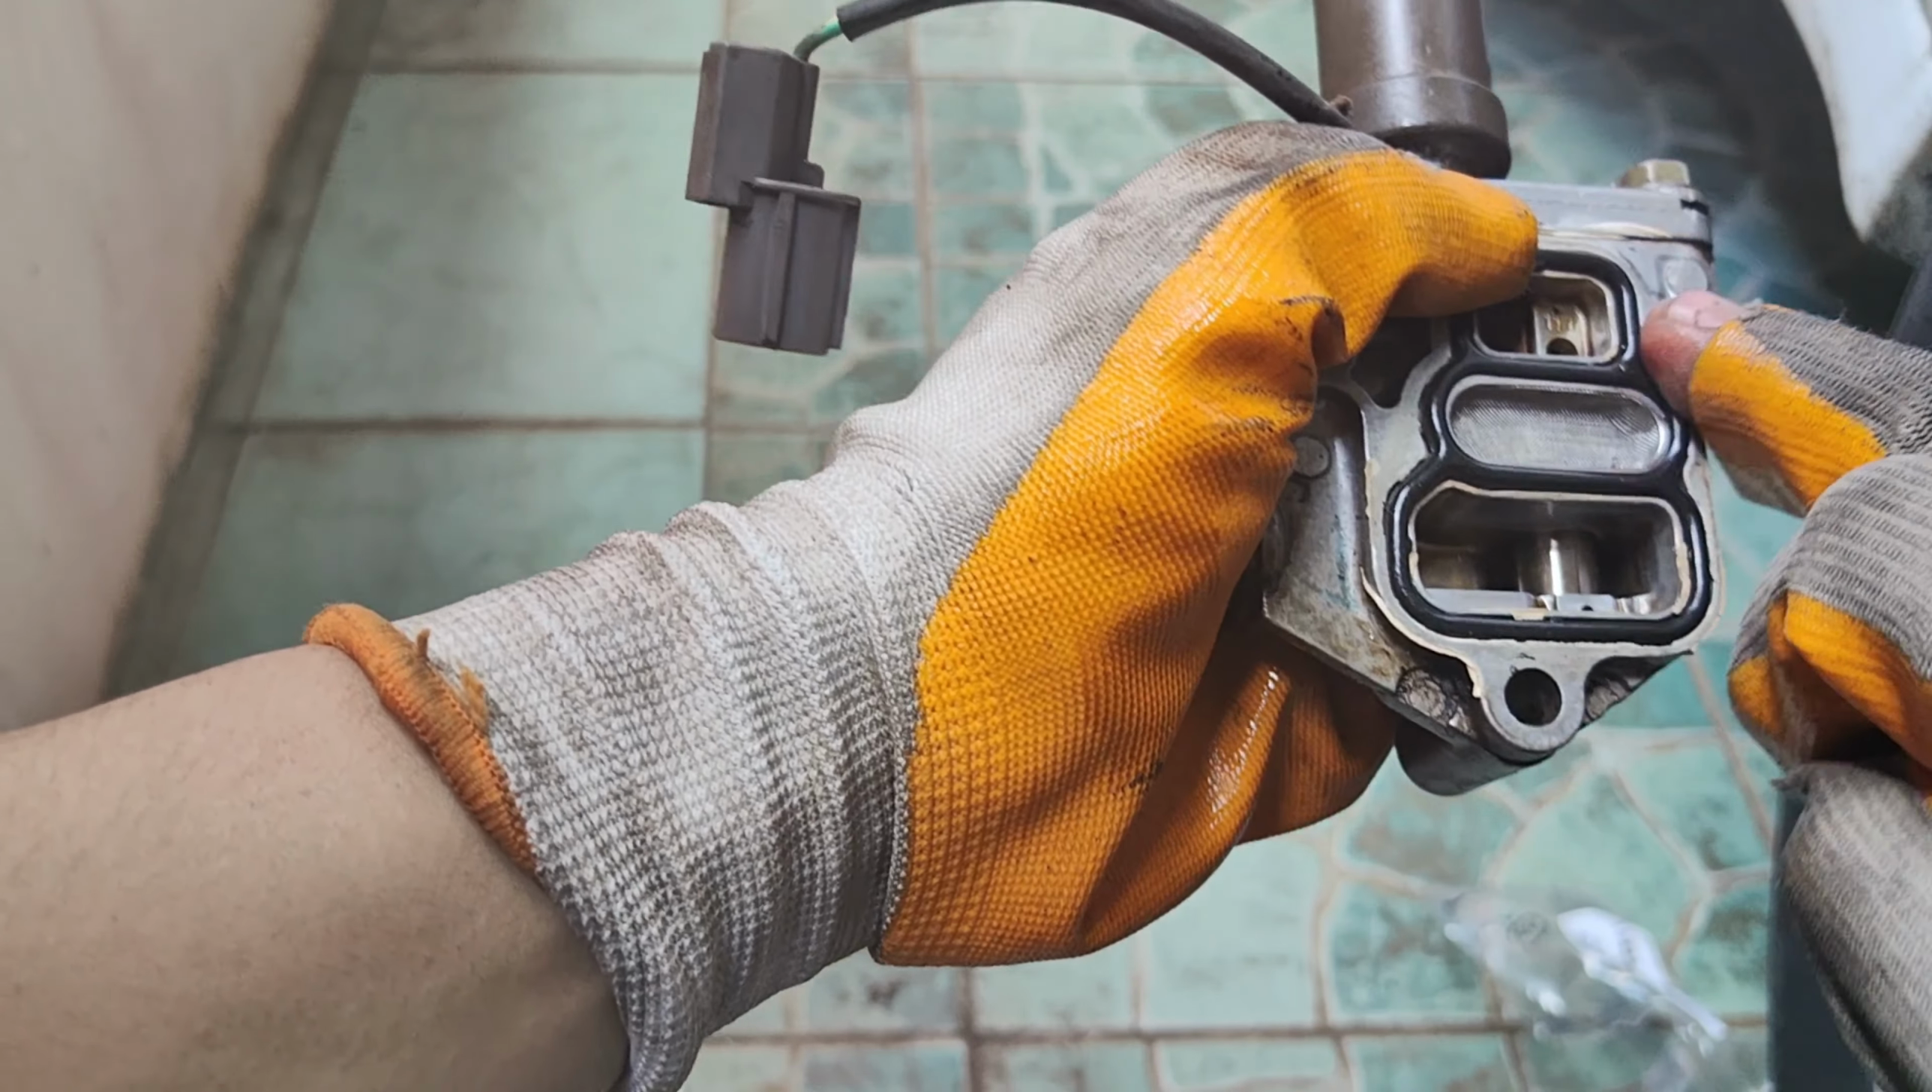So mga paps, na pasok na natin yung bagong rubber gasket.